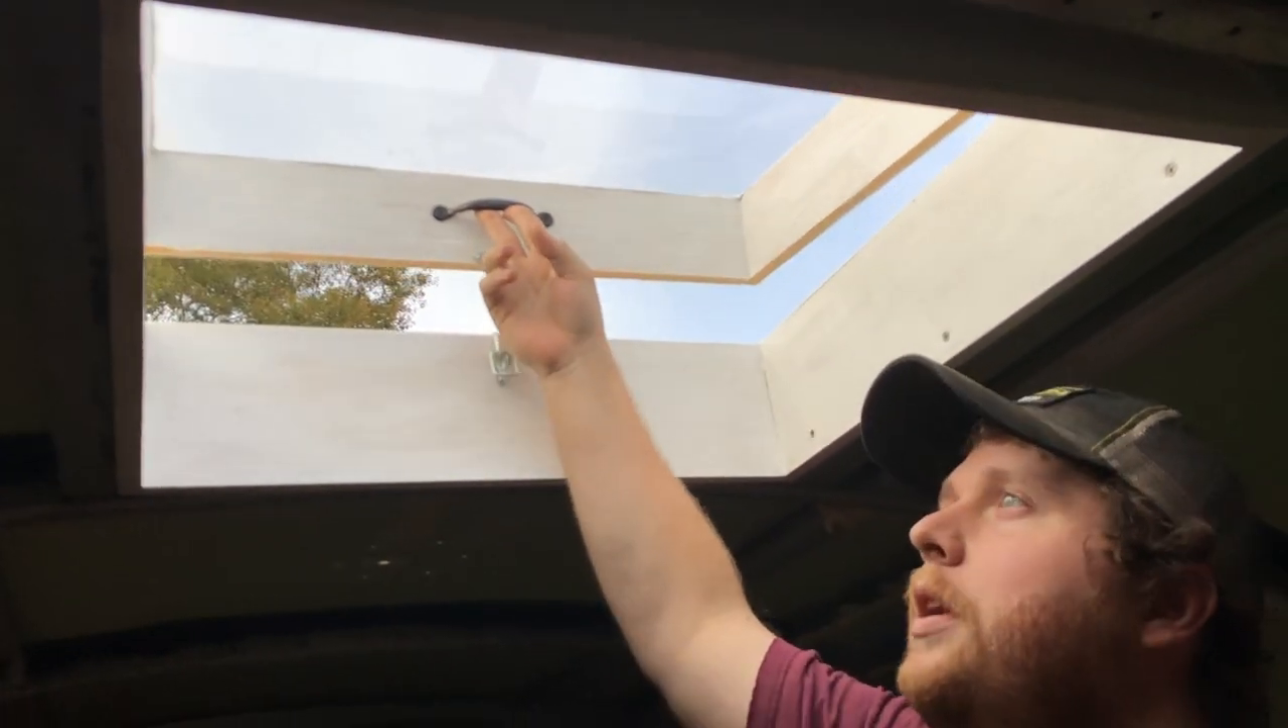So we got our skylights finished we got the little latch on it and we got our handle put on.